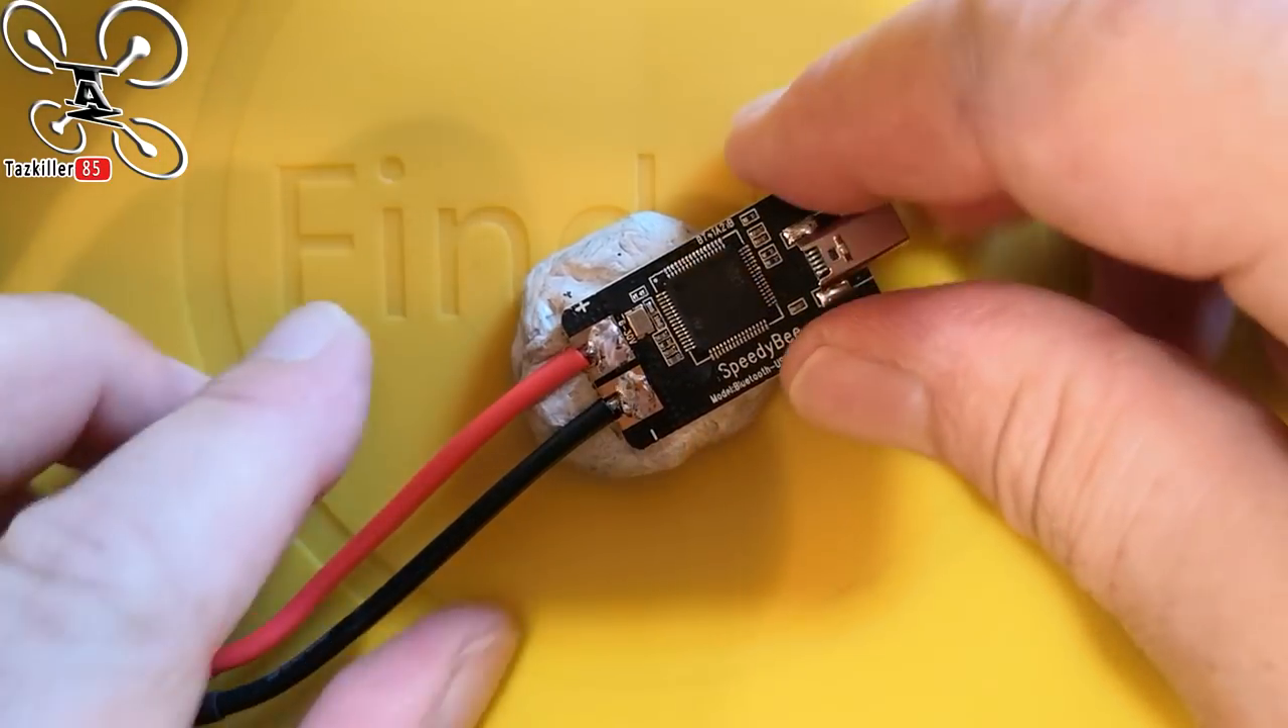Donc voilà La soudure est faite.